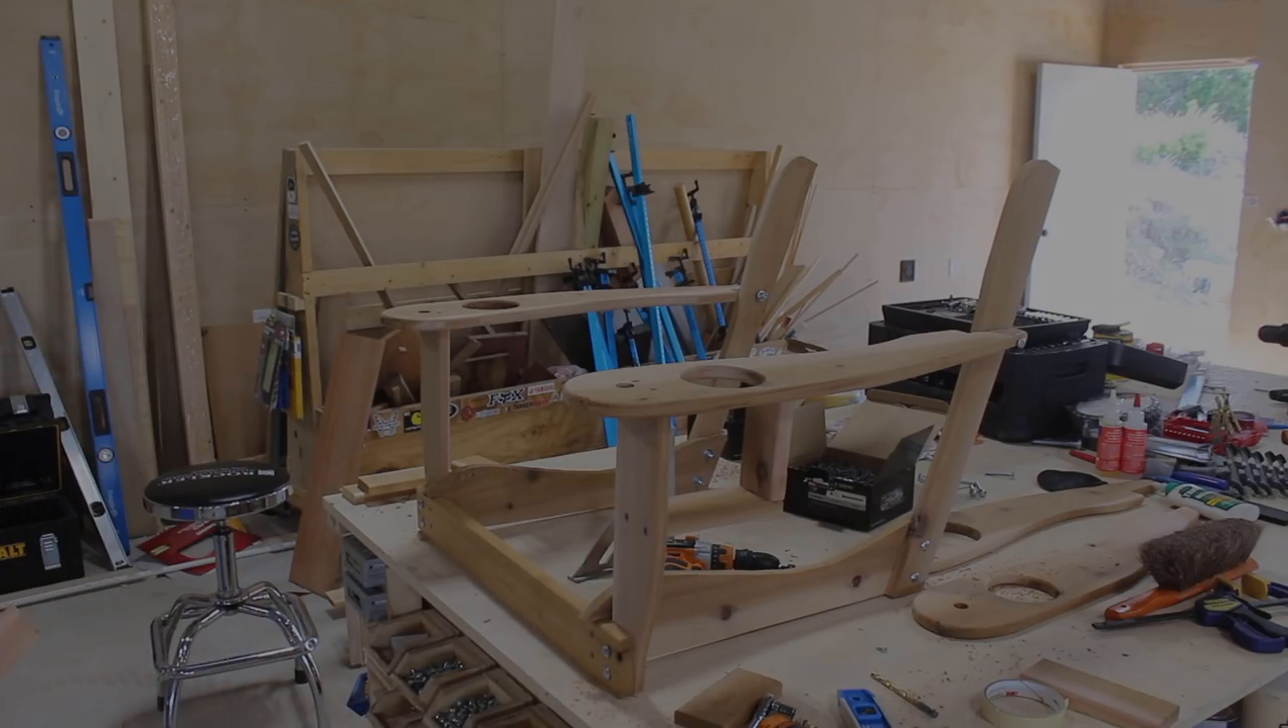And that is the body of the swing done!